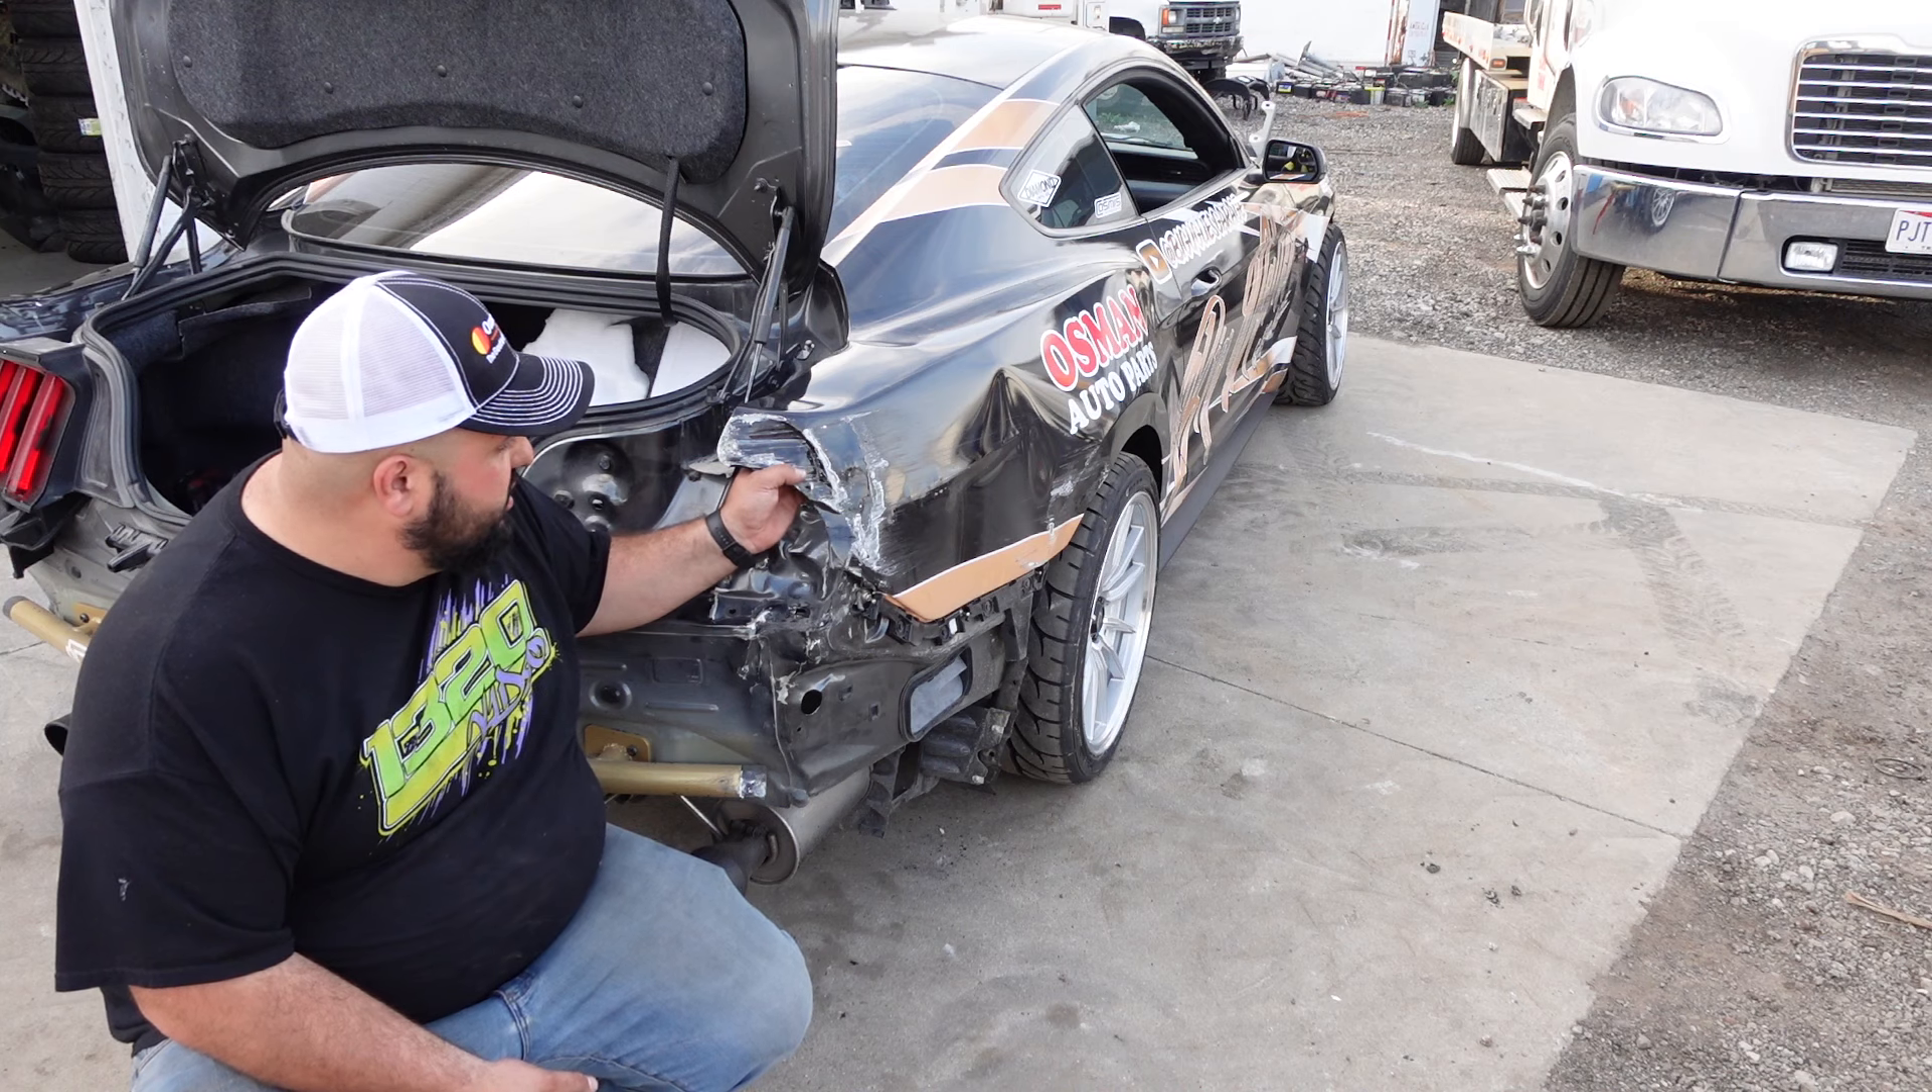I can't really fit the taillight yet because this quarter is so crunched in.